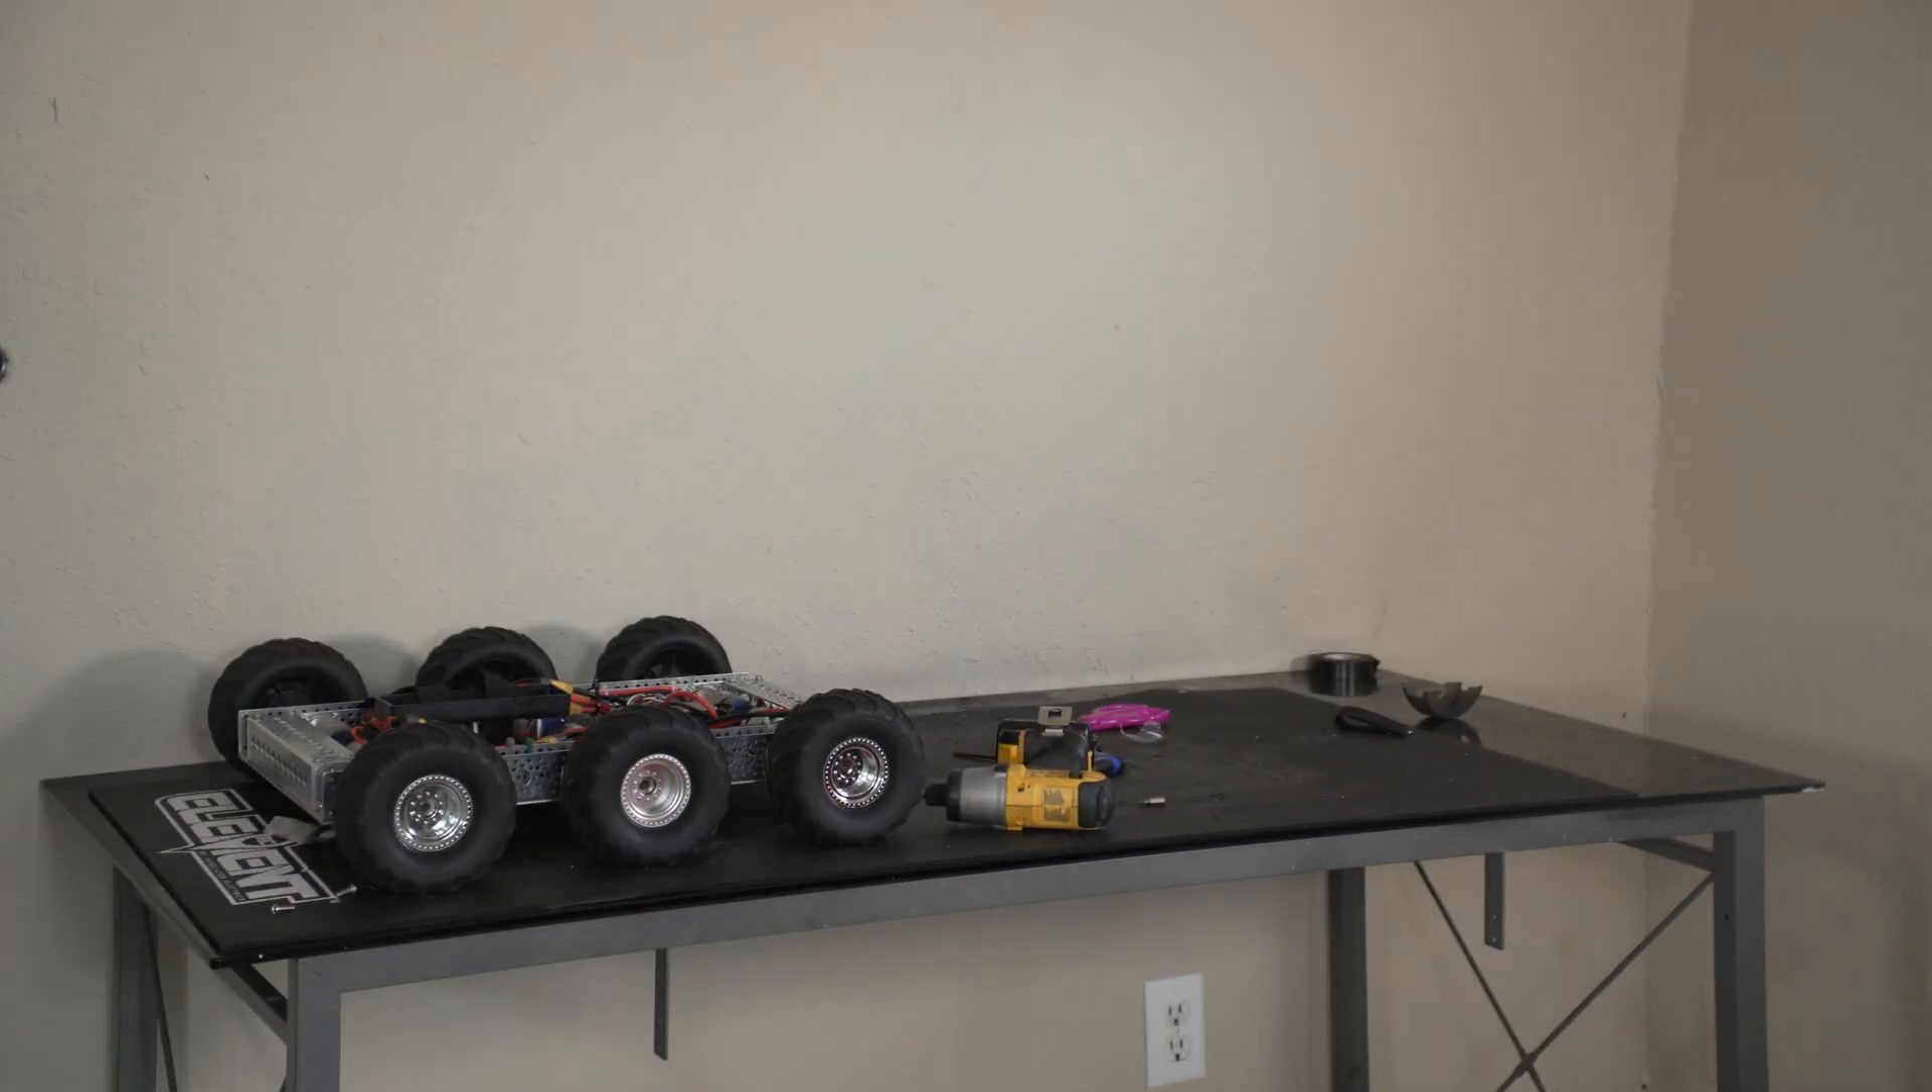All right, so everything is complete with mounting the wheels. We can get a good look at it right here.